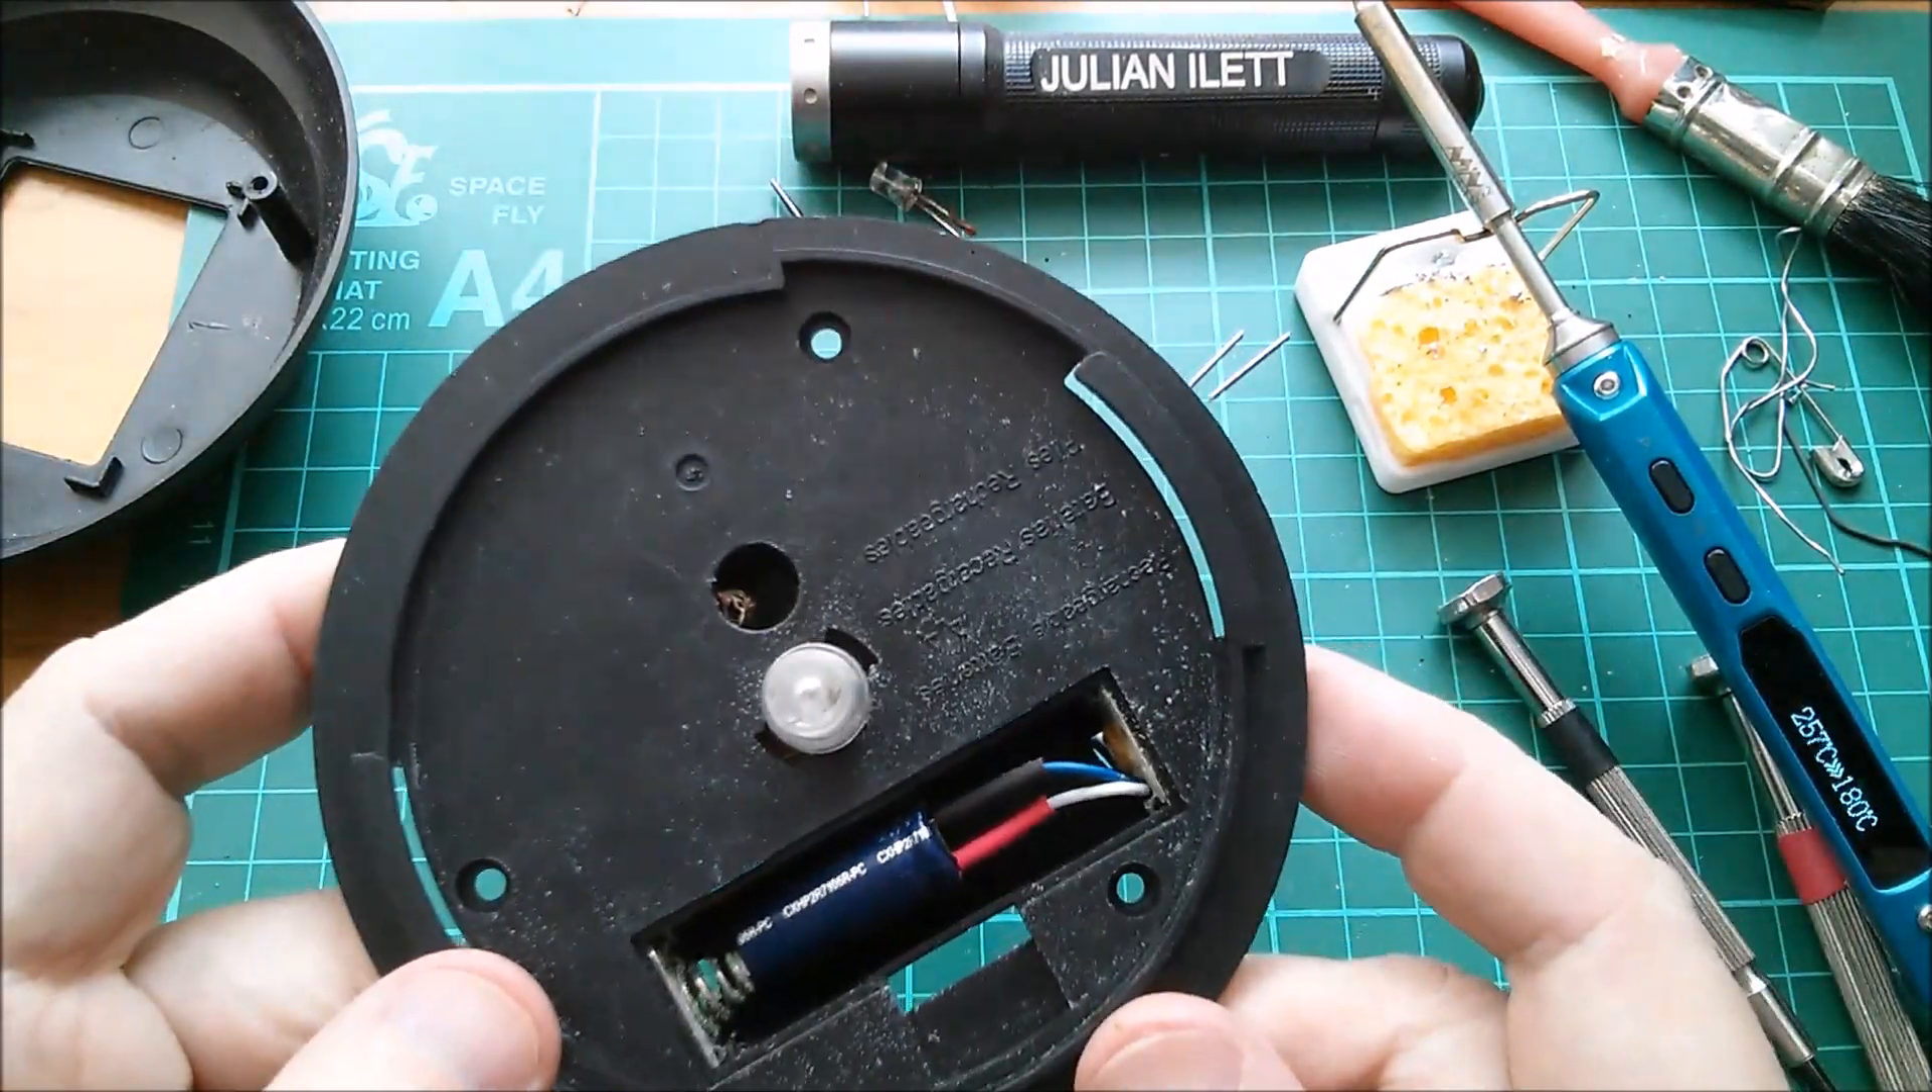Right so the super capacitor is in the battery compartment.